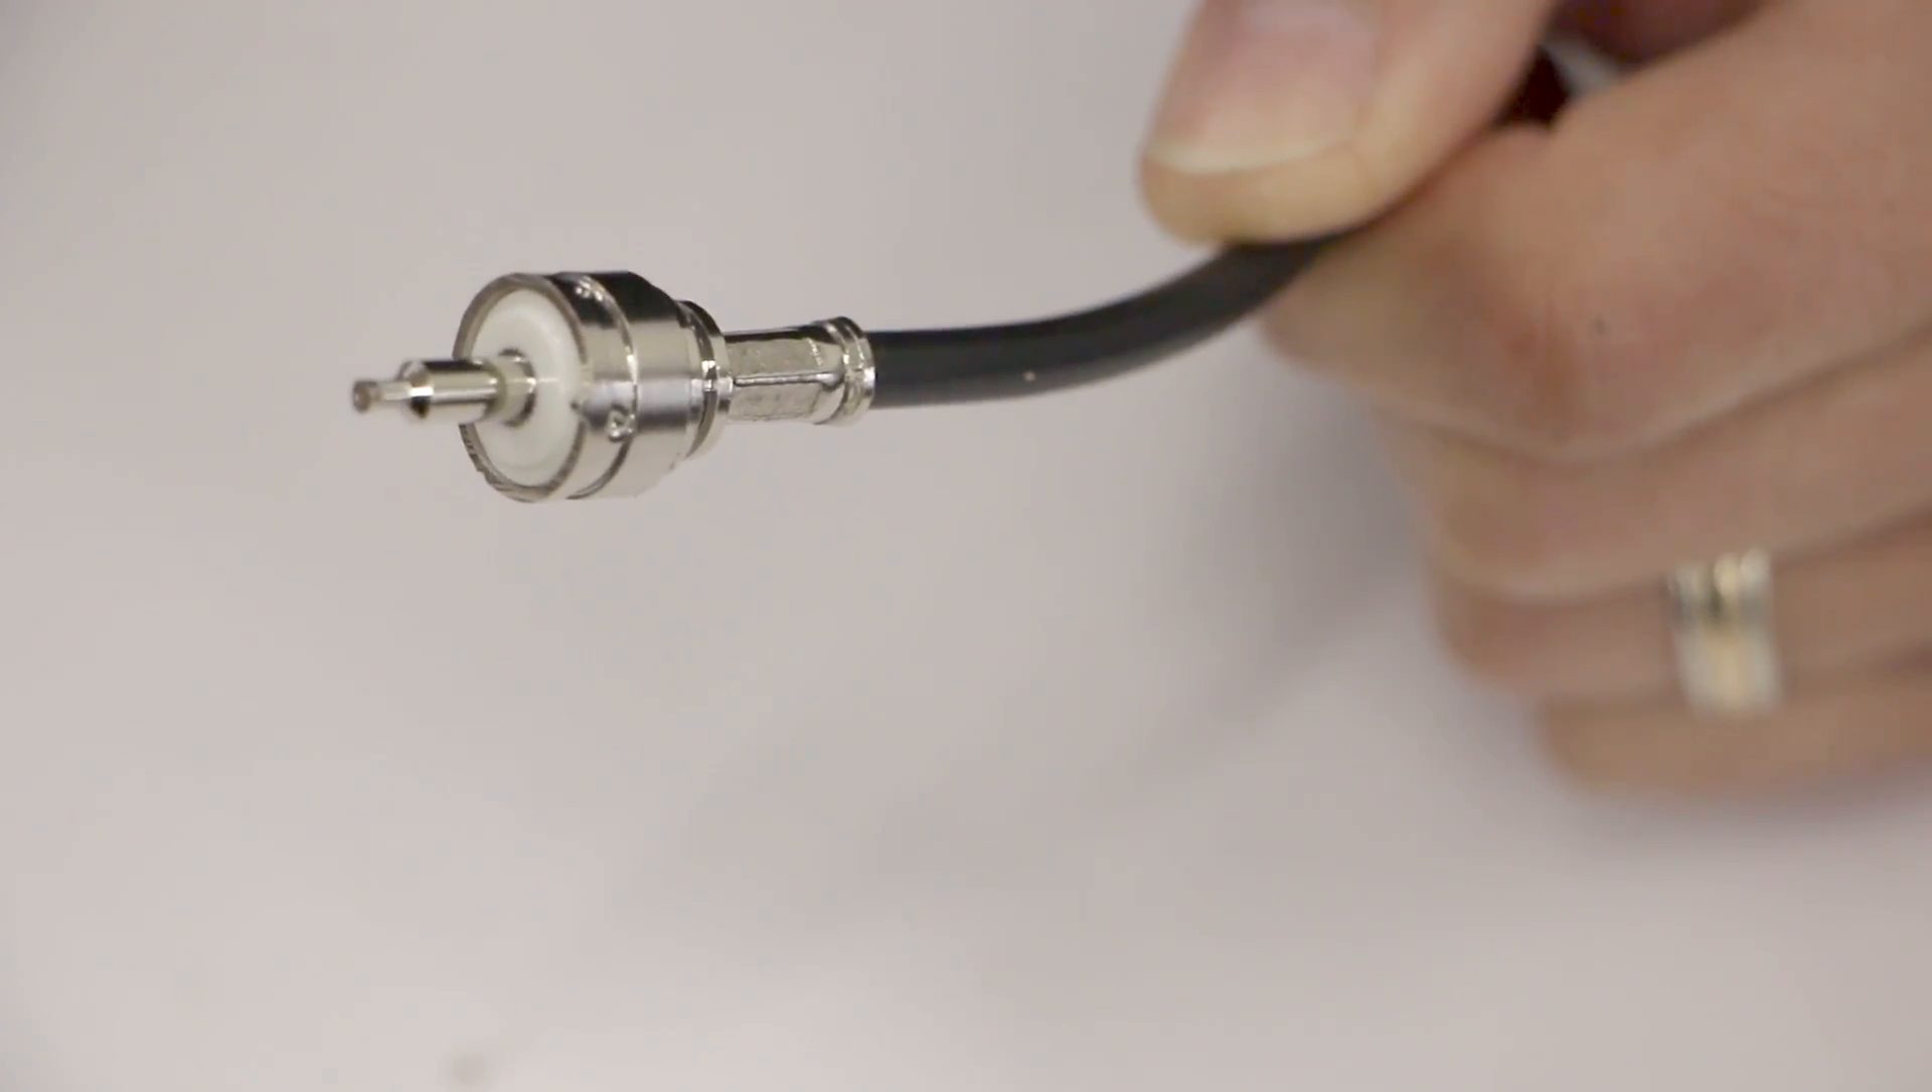You've just installed a UHF connector on your coax cable.